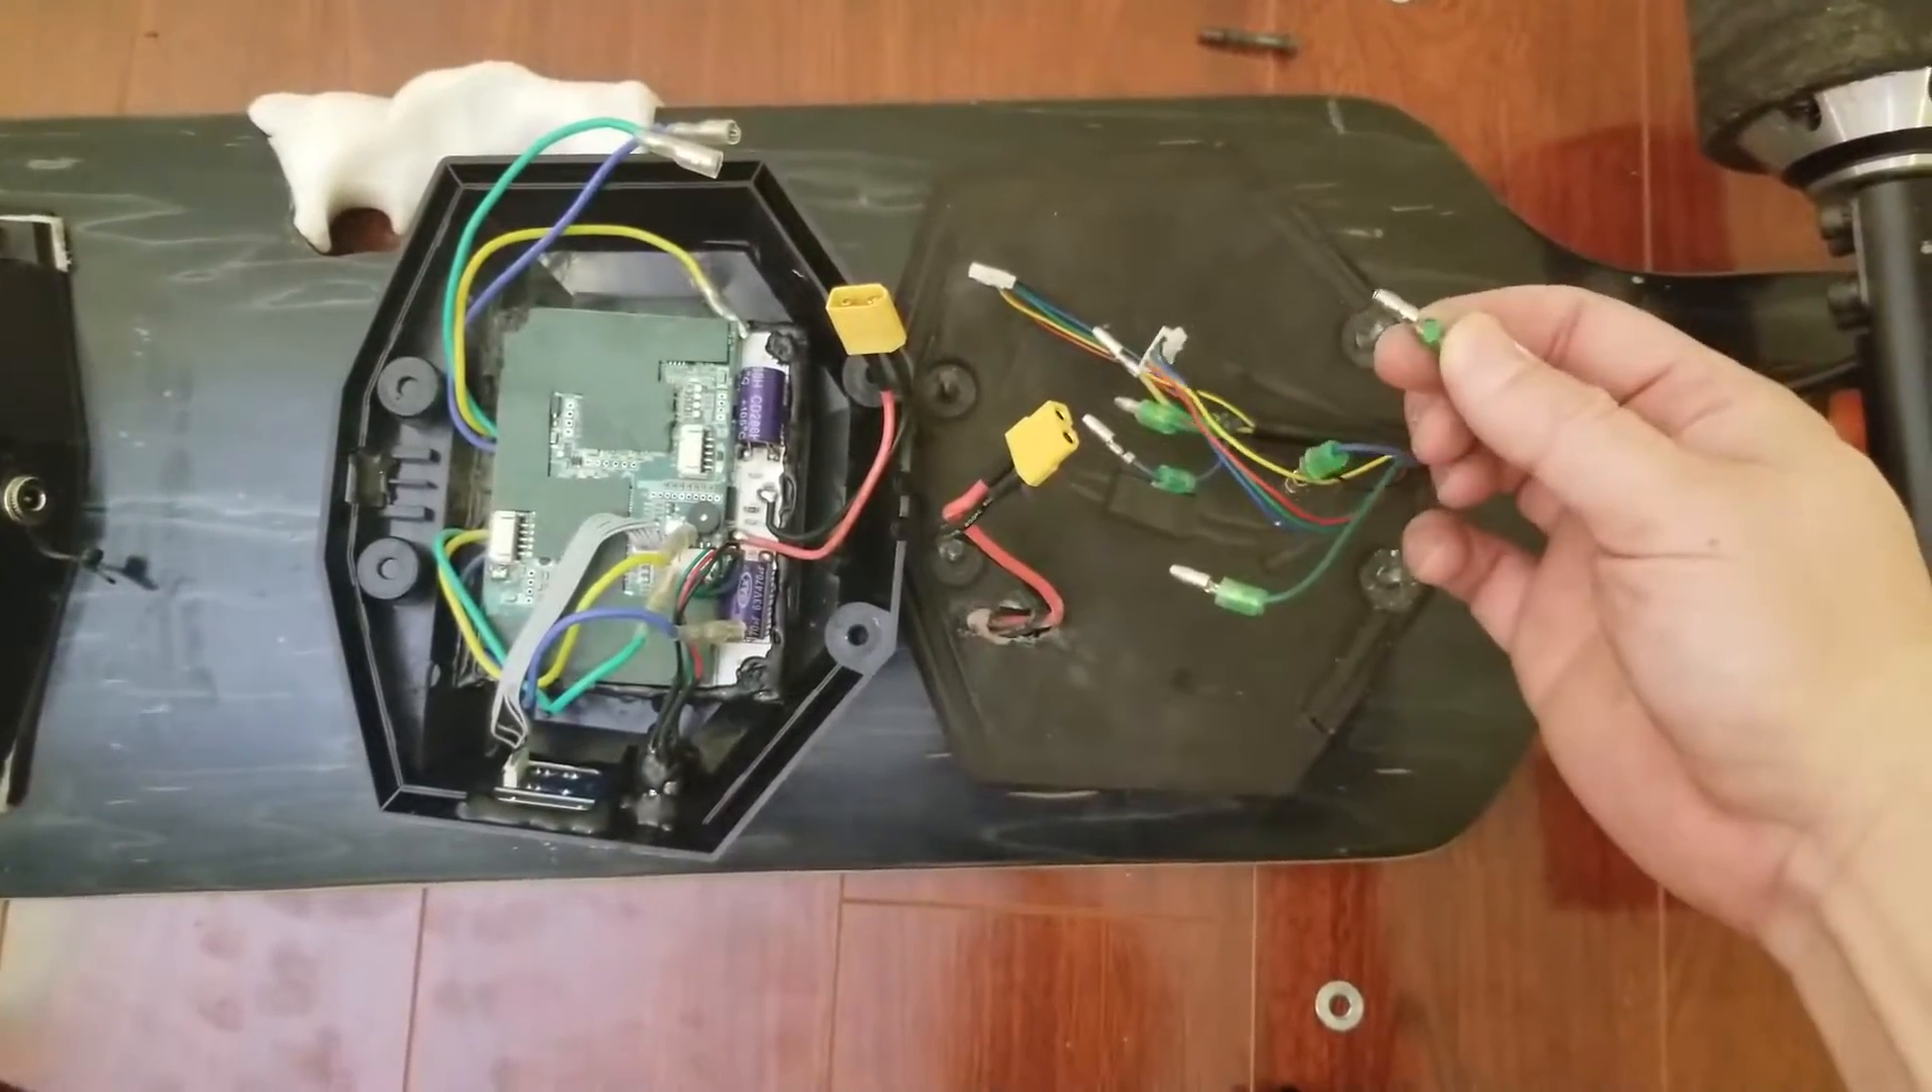Disconnected all the power cables right here.